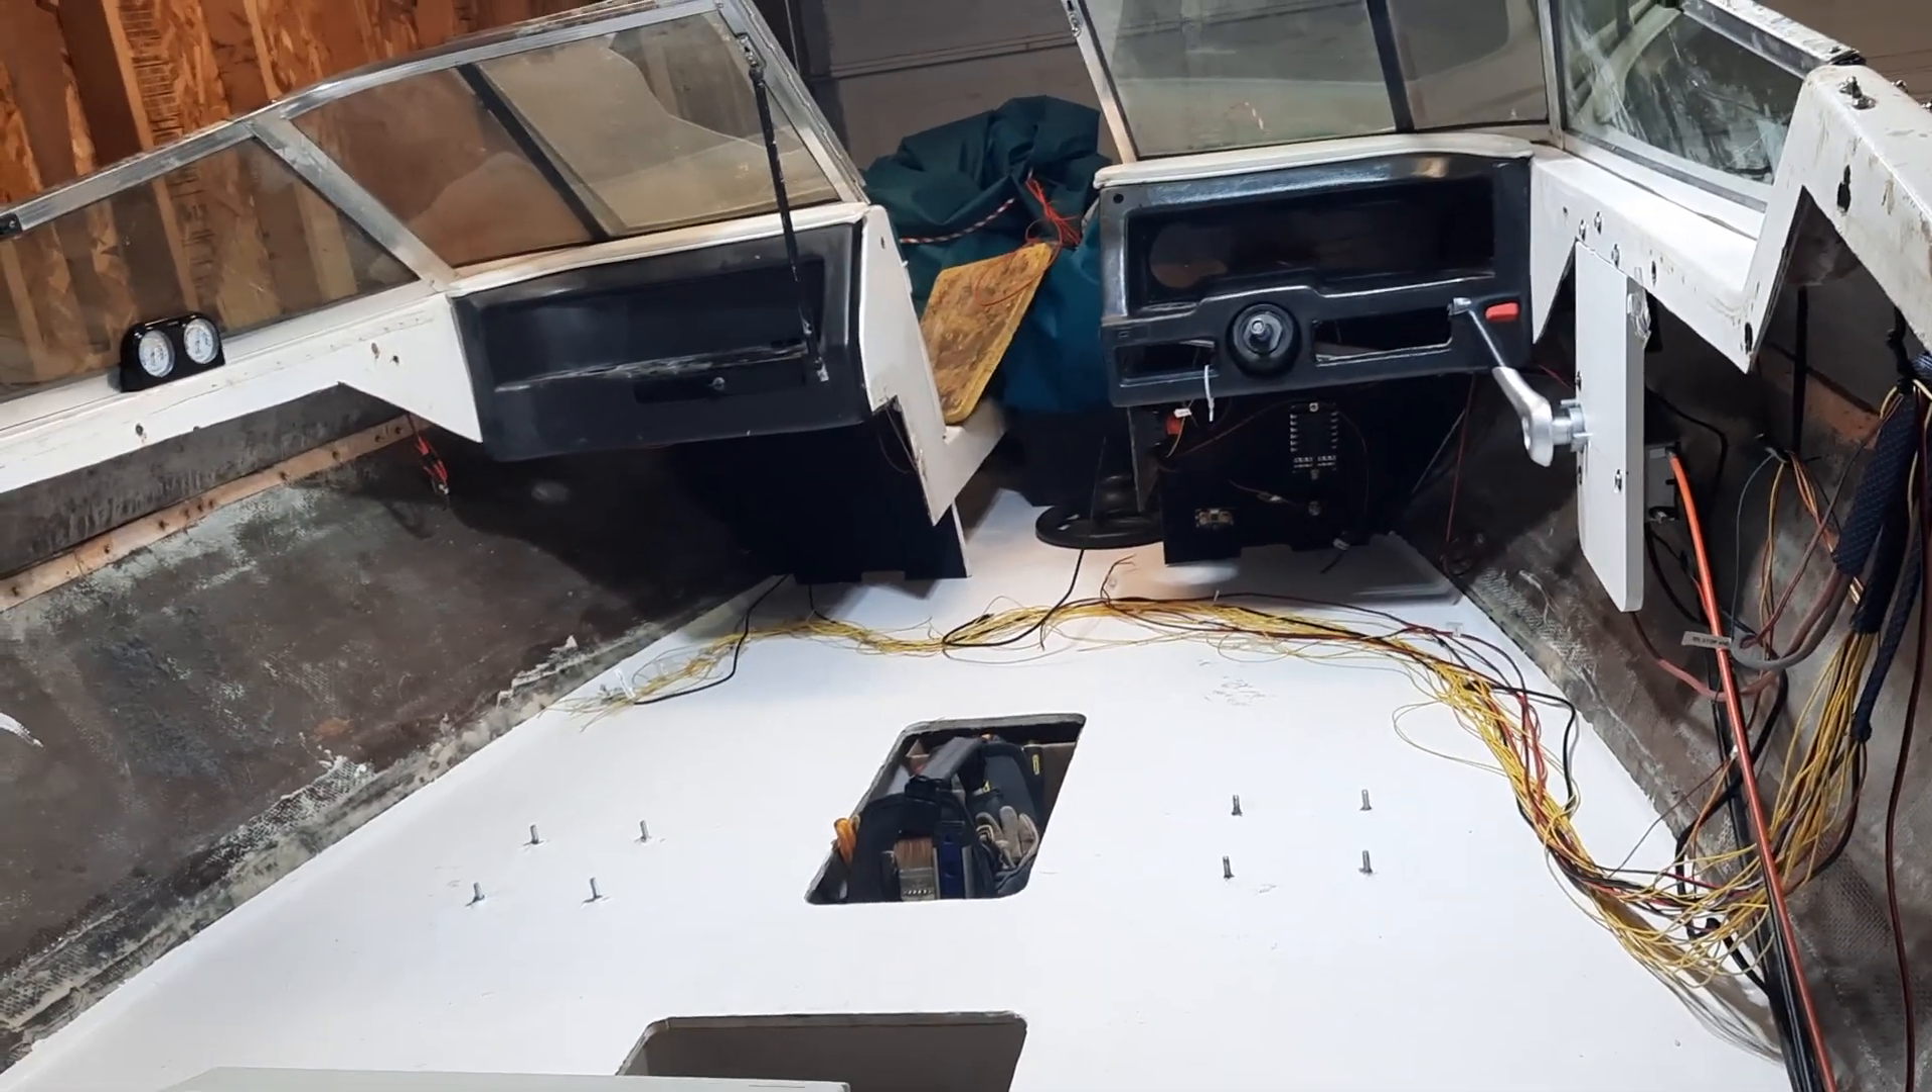Got all the wires pulled from the back of the boat to the front of the boat. Those are ready to be hooked up to the dash panel.